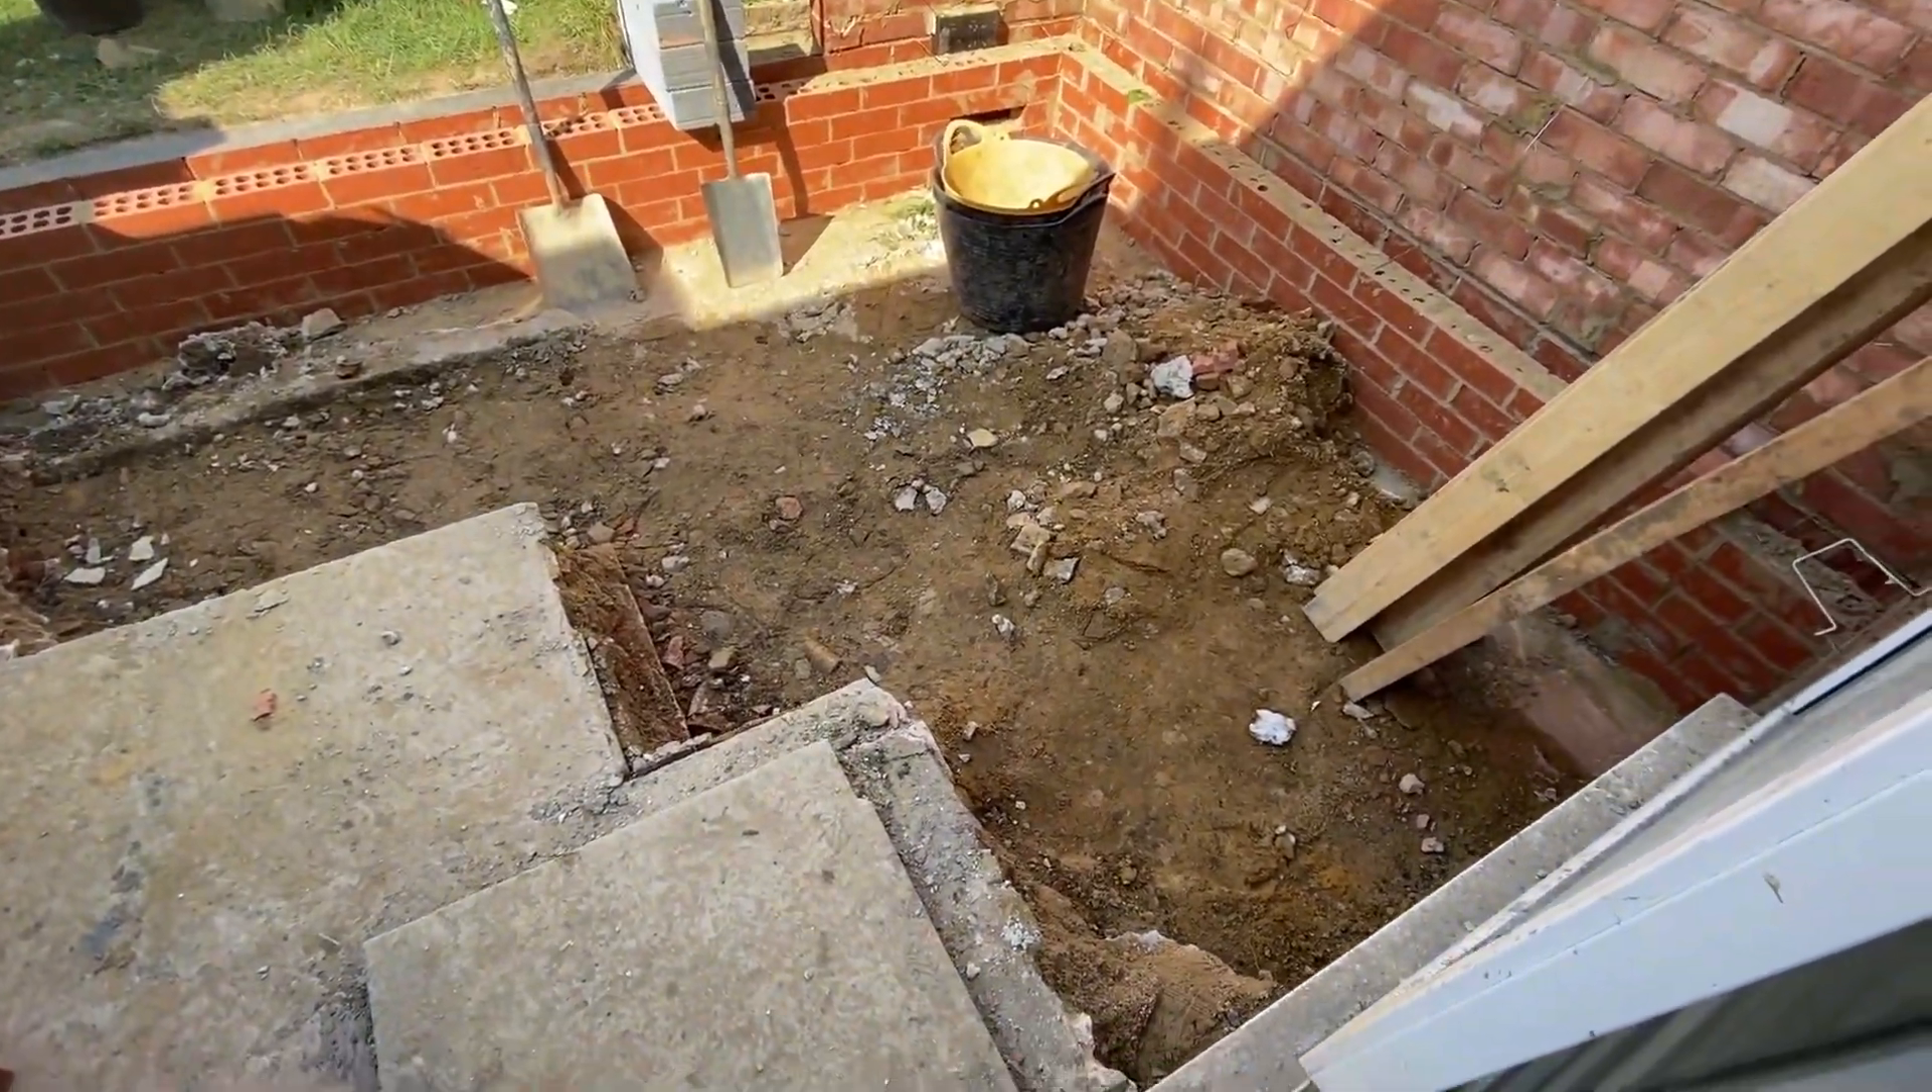You can see the patio that we've started taking out so it now looks like it's quite a deep cavity here.